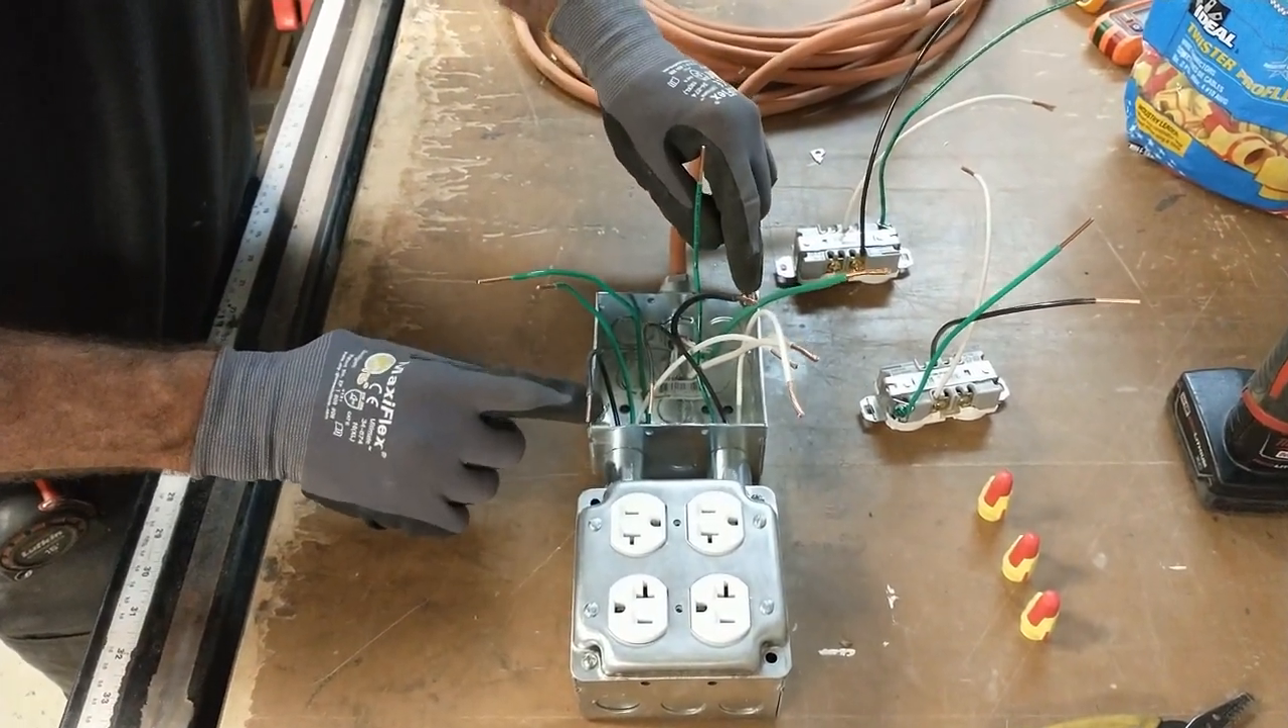We got the plate mounted down.